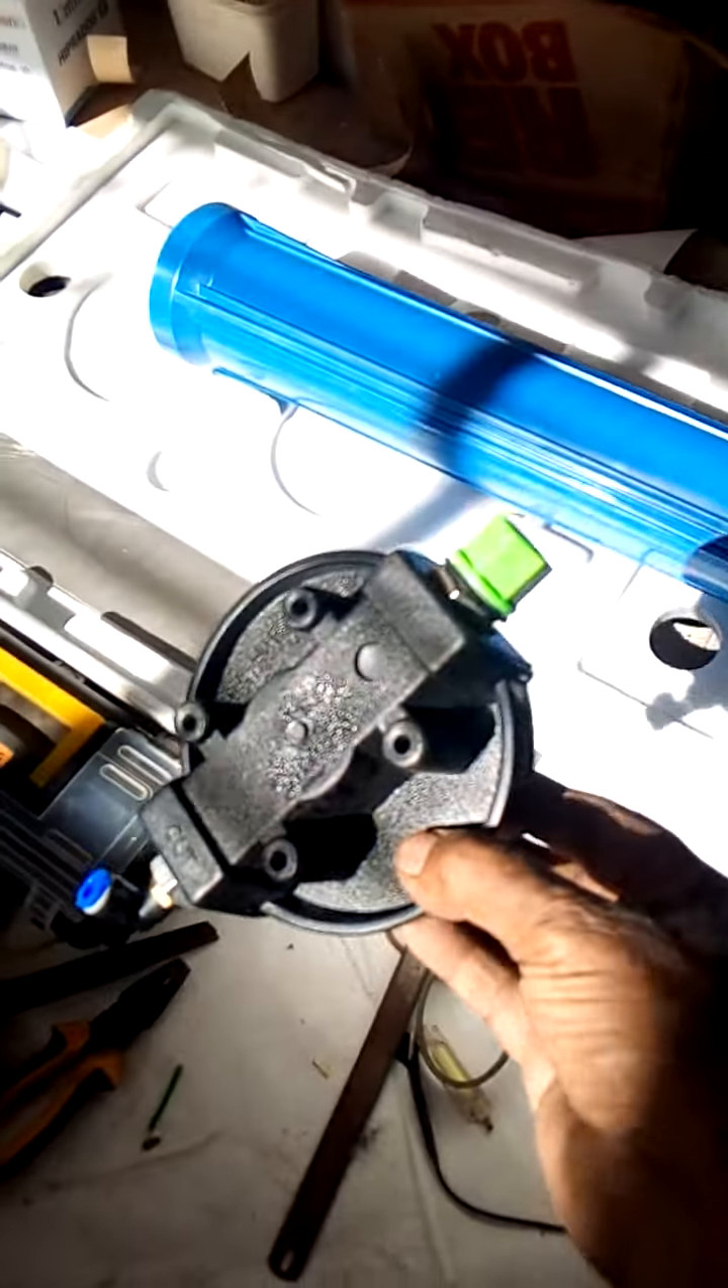یہ دیکھئے جی میں نے یہ فٹنگ لگا دی ہے۔